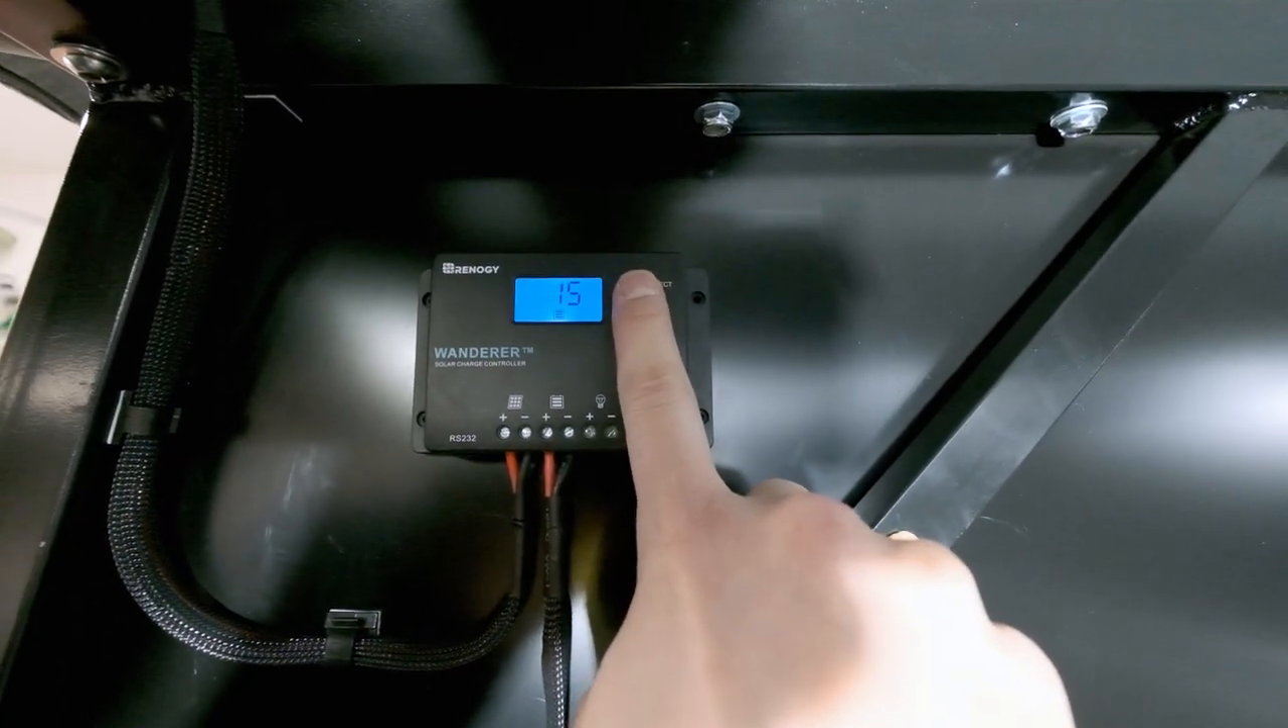All right, we got the solar charge controller in. See, it's all mounted up here.